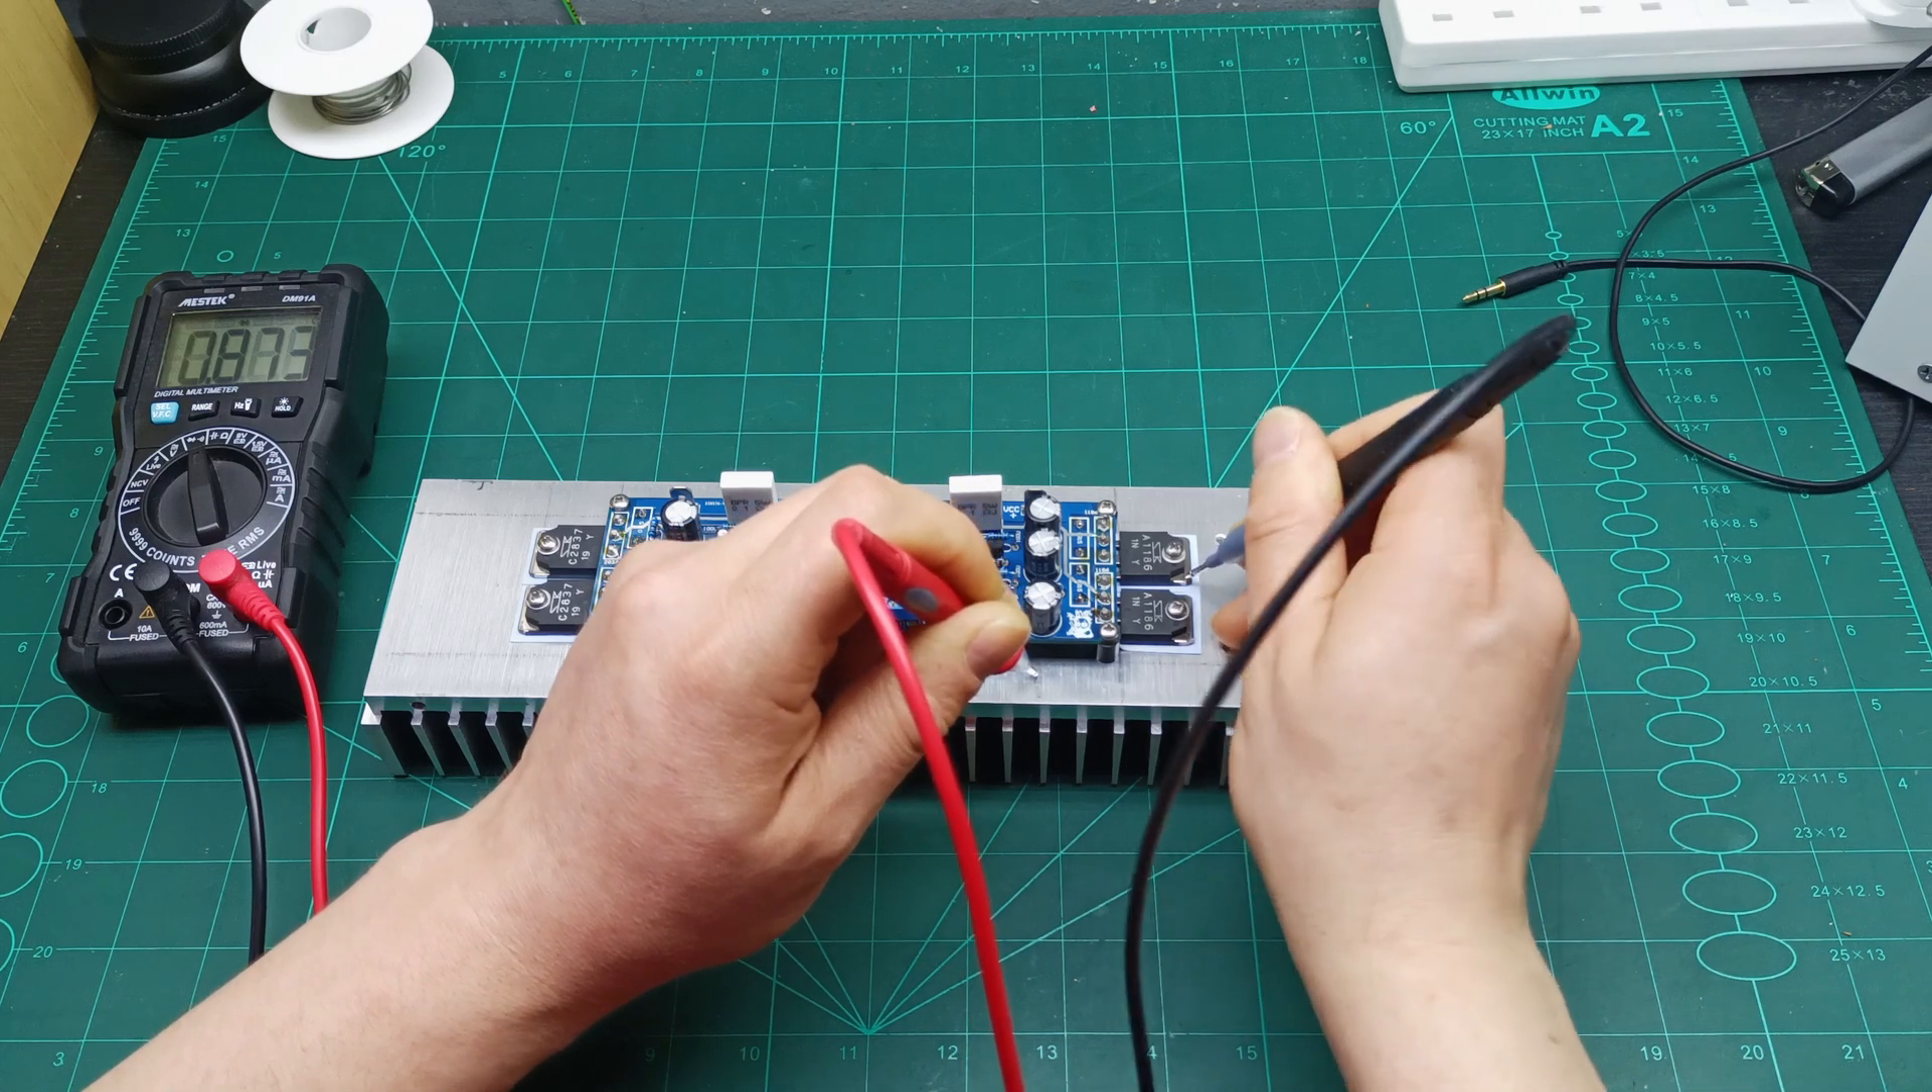So here we go our amplifier is mounted on the heat sink.